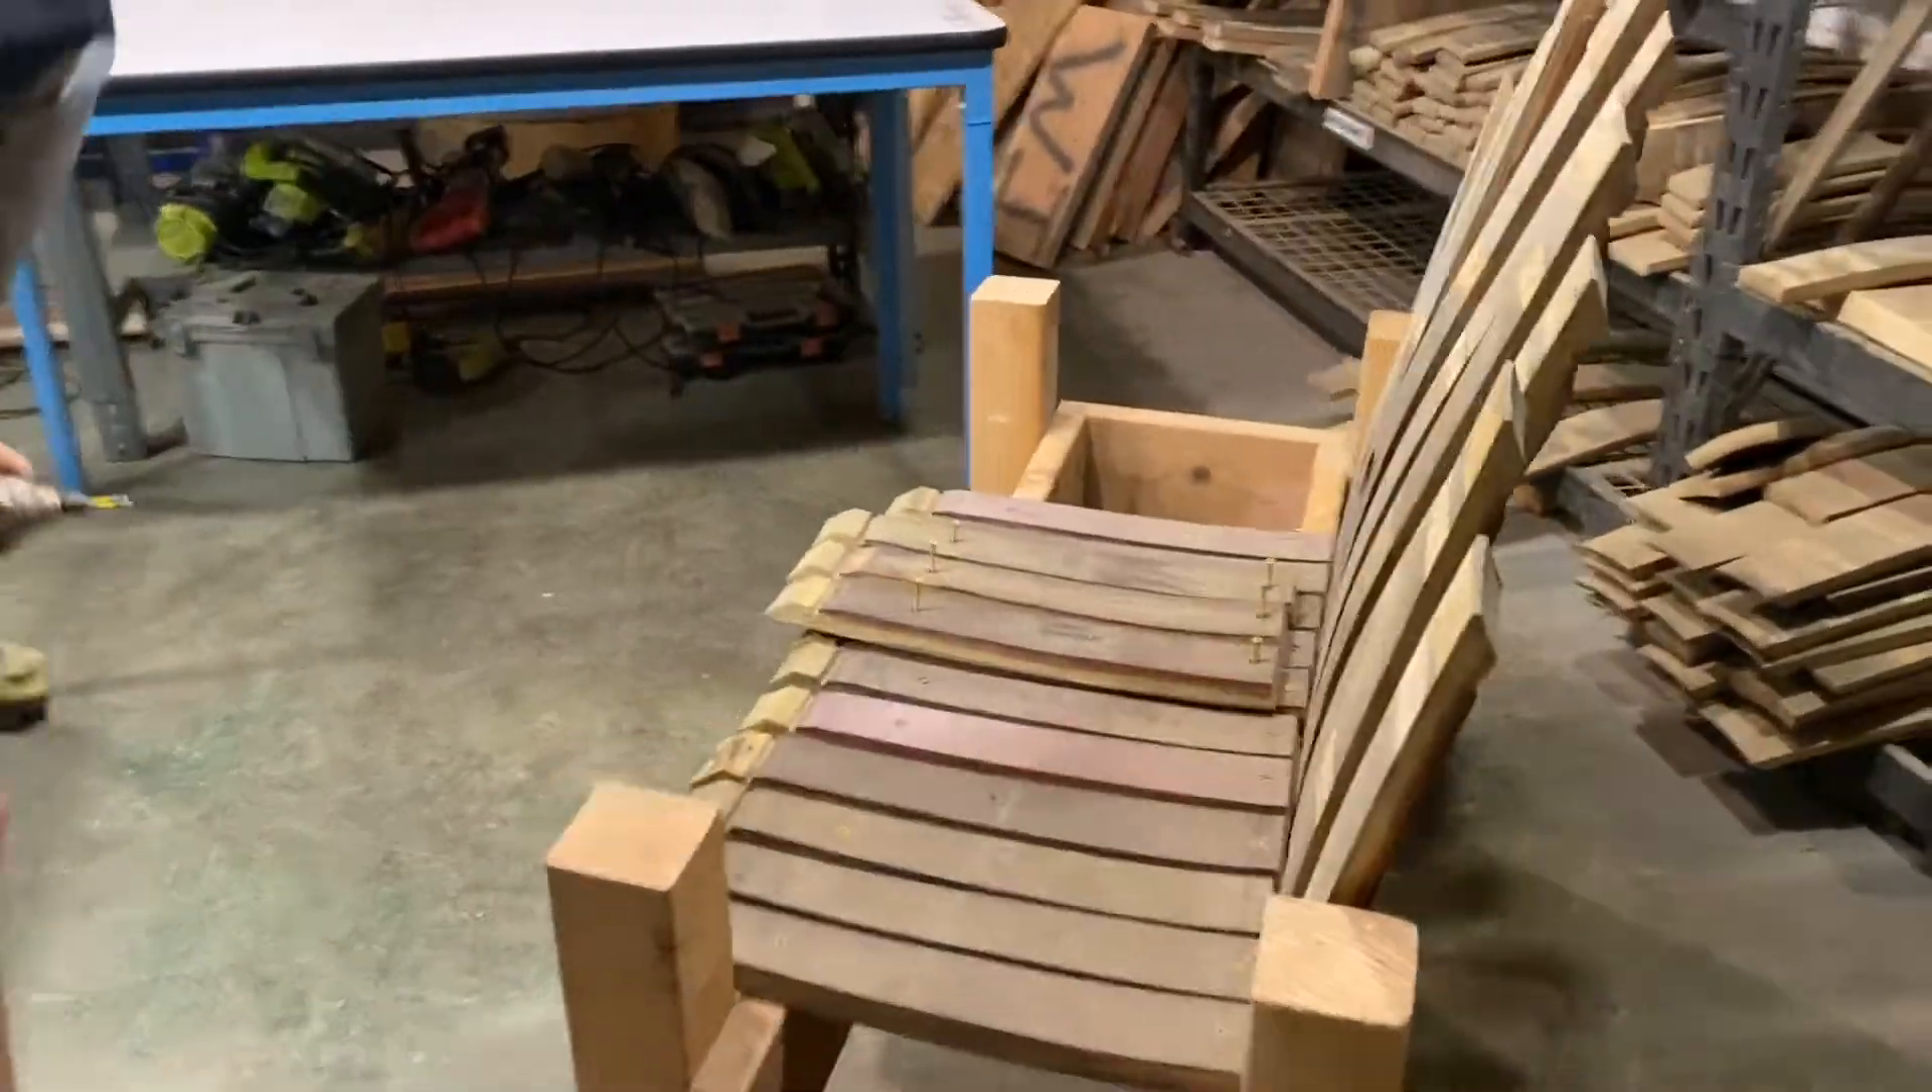So now I have the base piece built.